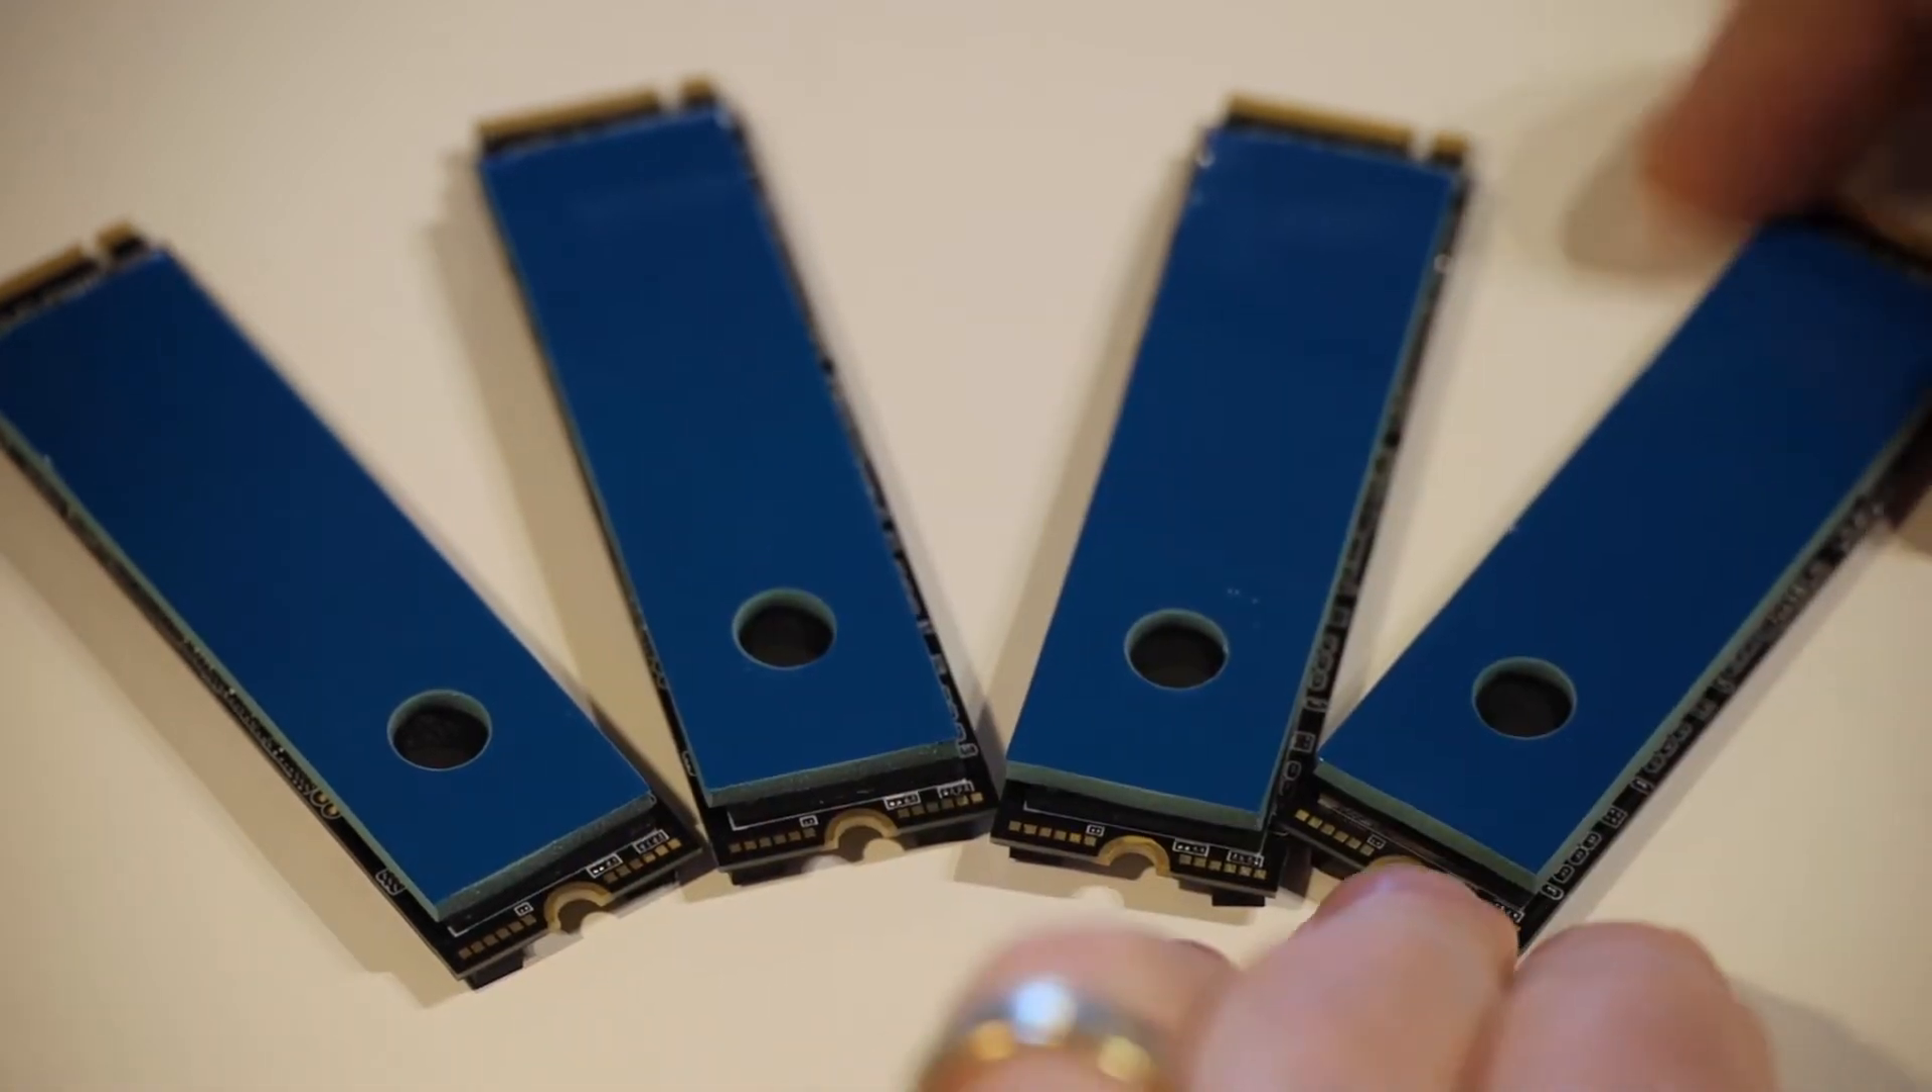So that's all of our SSDs here. They've got their thermal tape on one side.